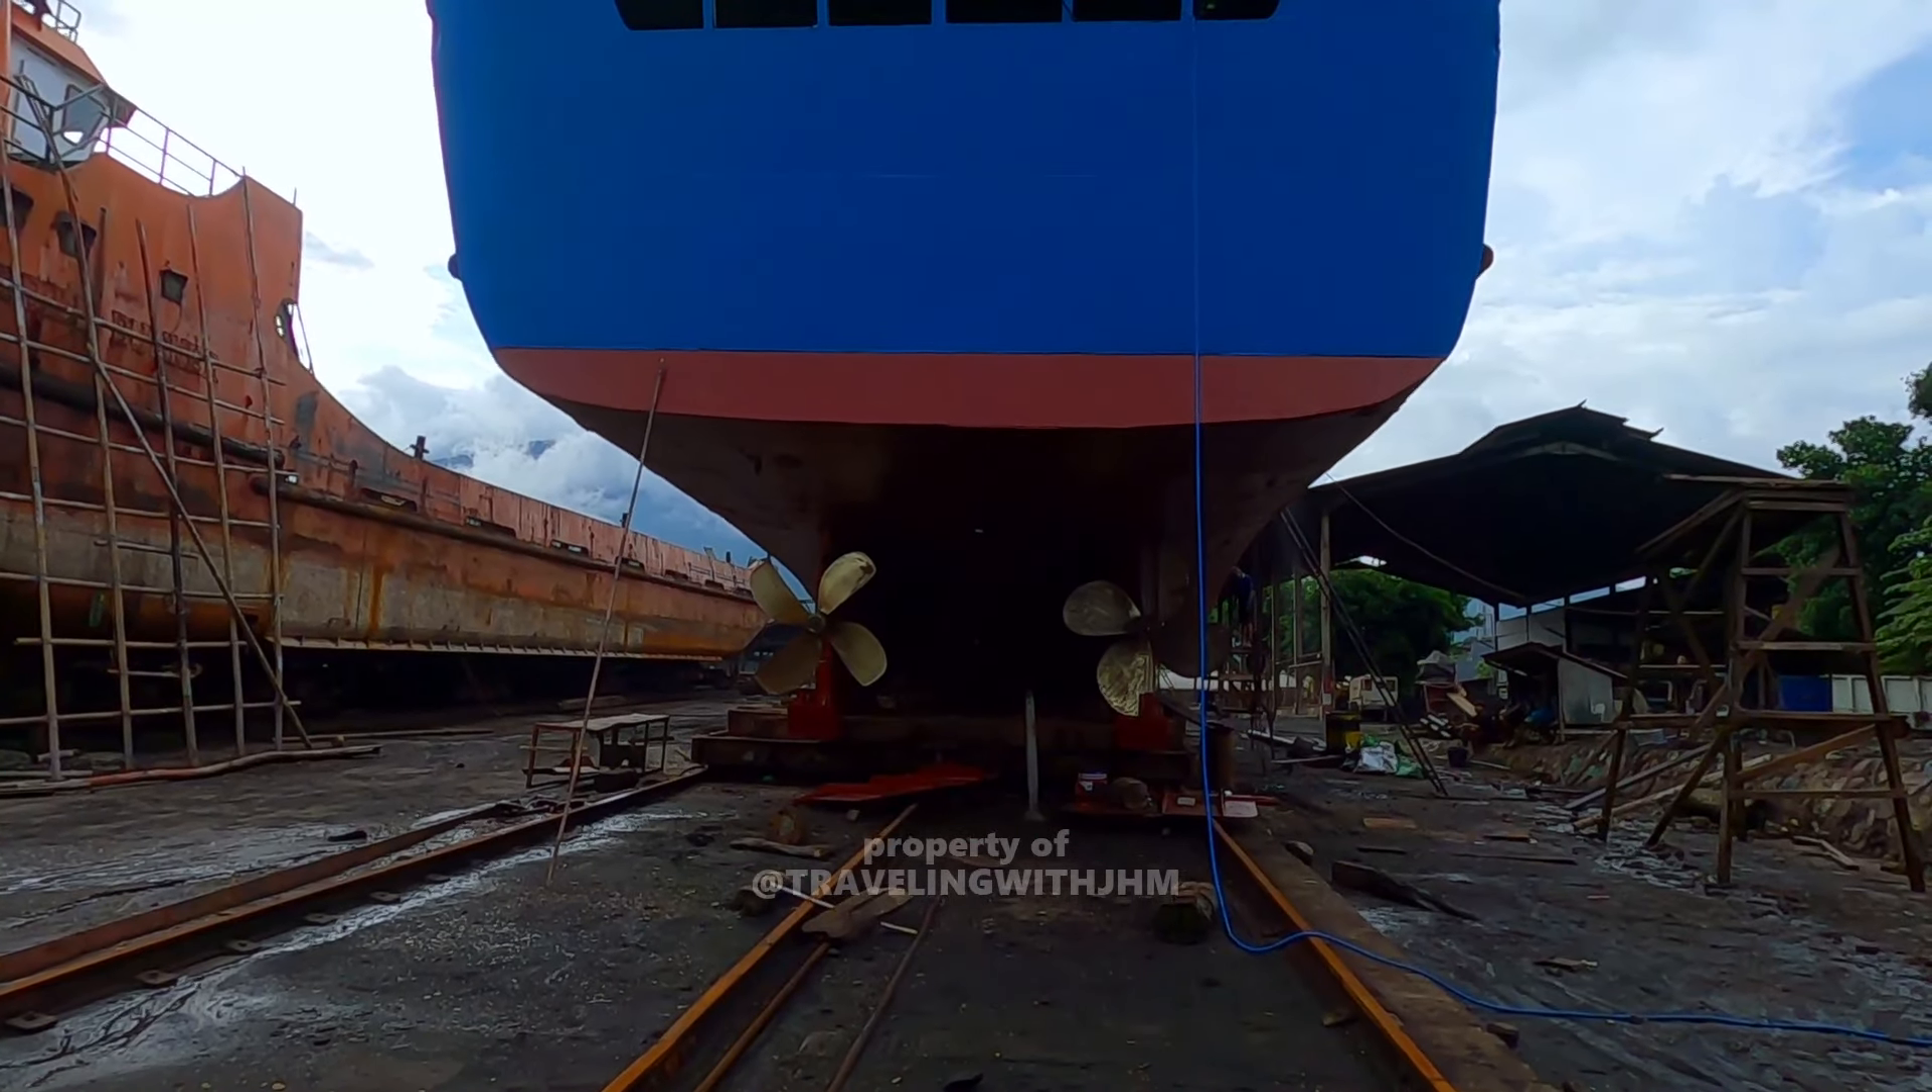Propelernya sudah dipasang ini dua-duanya sebelah kiri dan kanan.